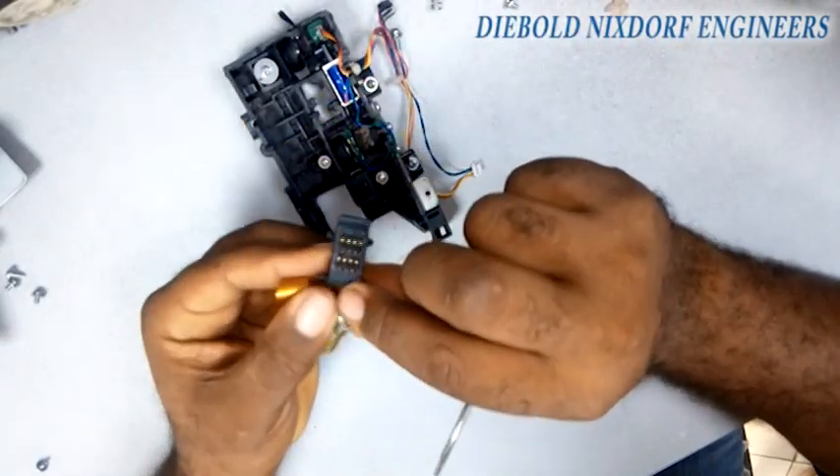So this is the chip the chip is finally out.